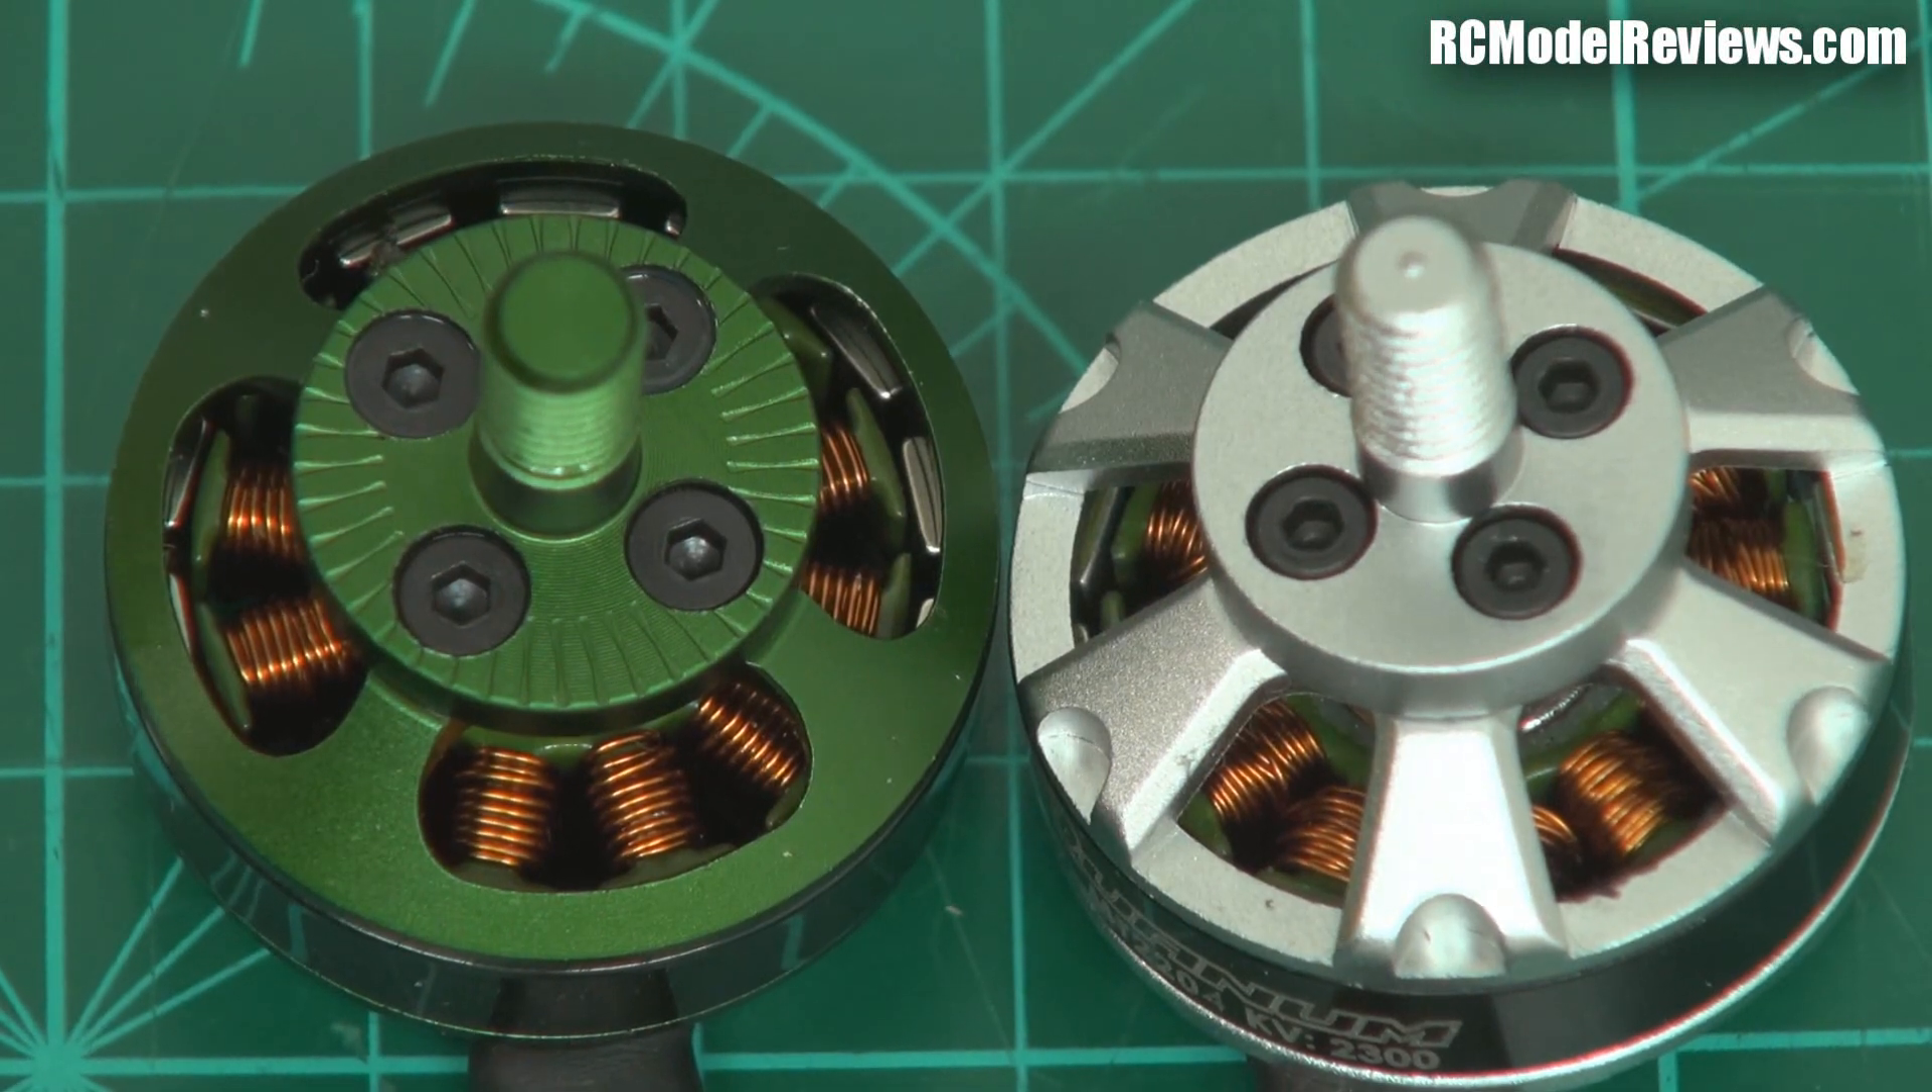So, here are the two motors with the prop adapters installed.